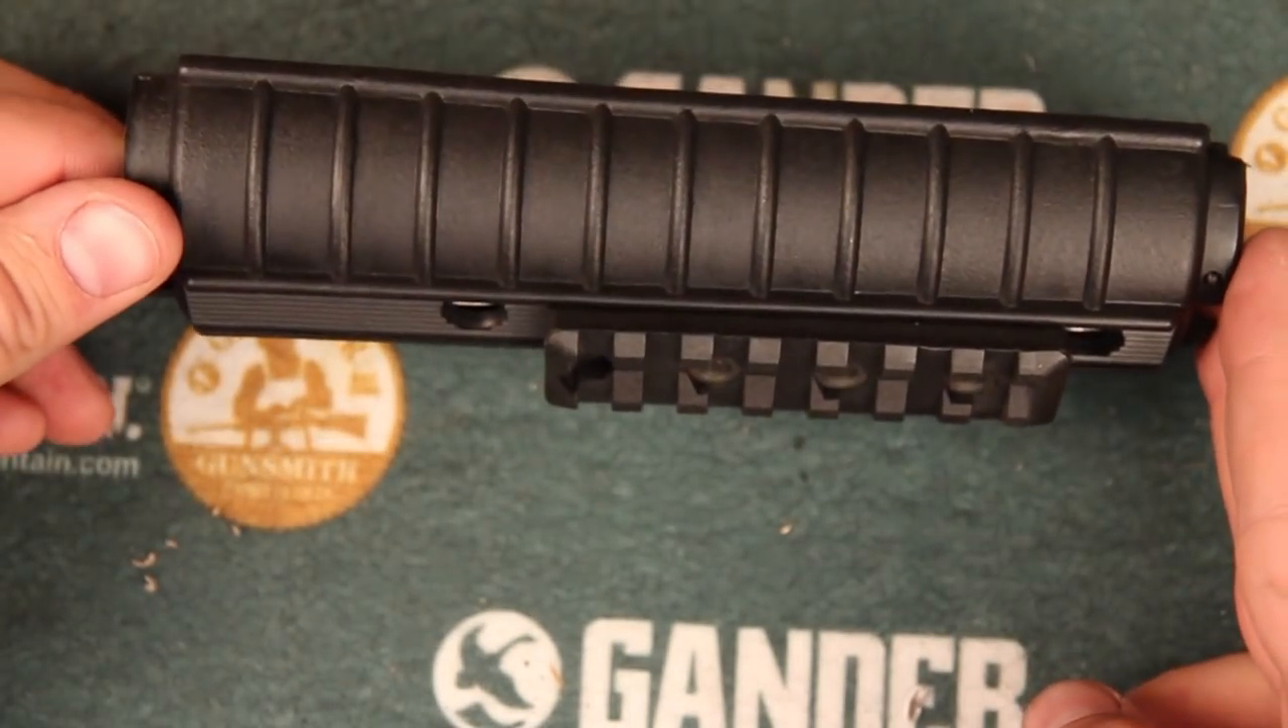And you can see the heat guards installed with our rail in place.